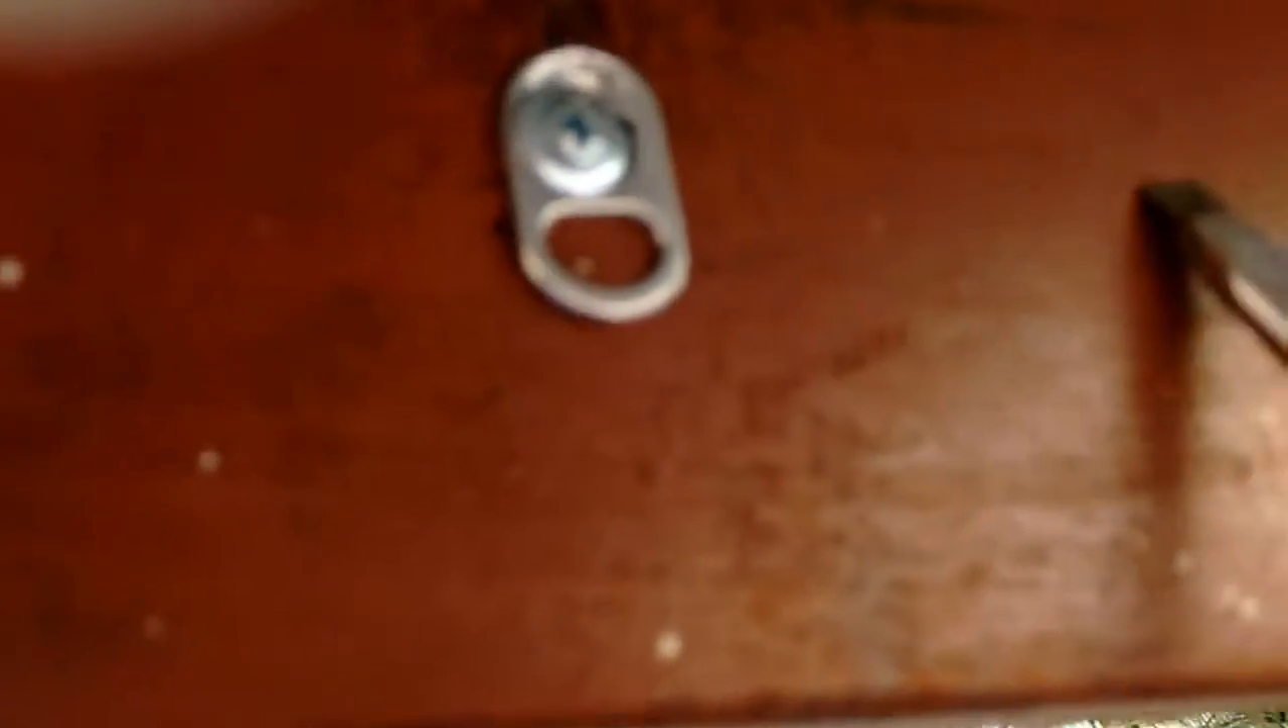Aquí podemos ver ya el anillo de sujeción colocado.